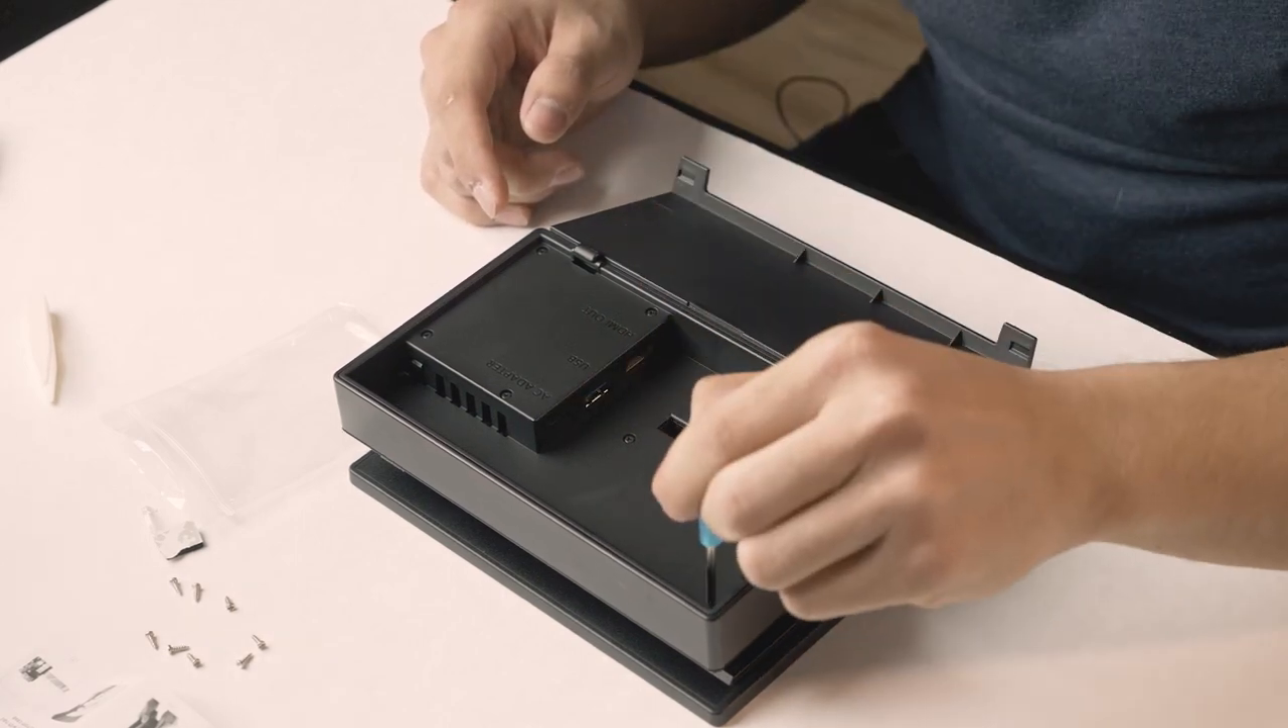This is the dock opened up.